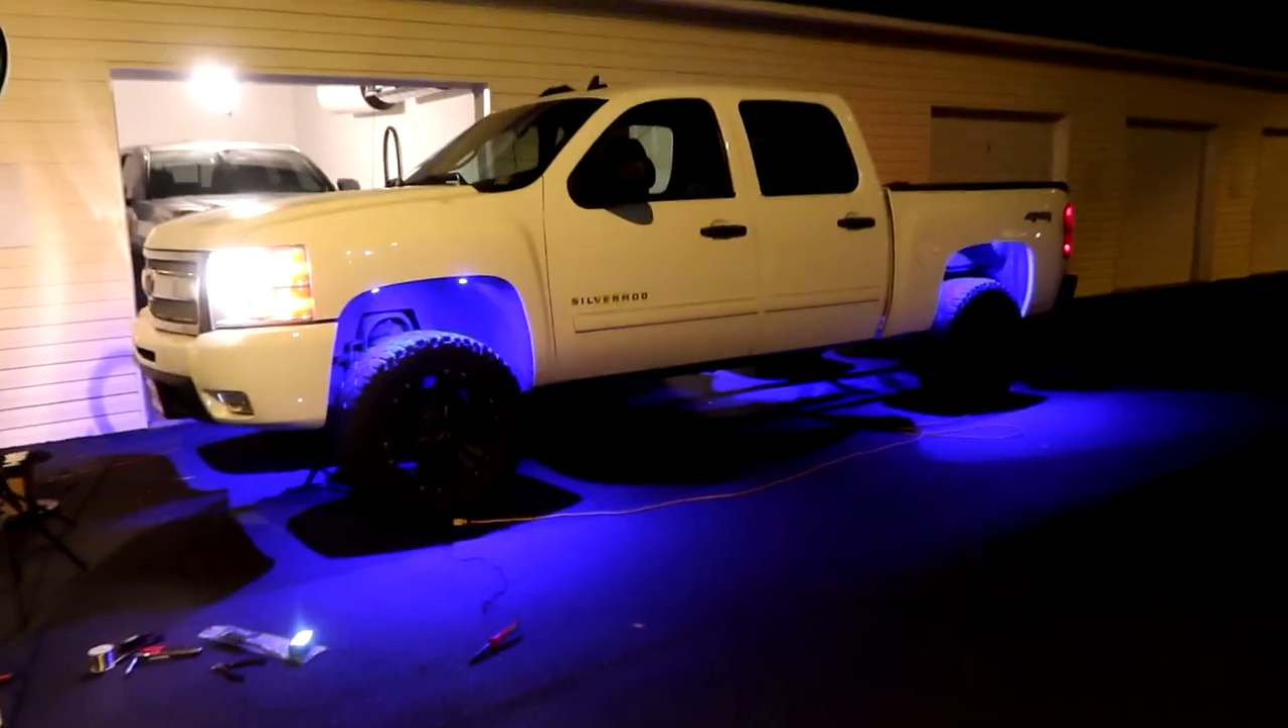So these are the rock lights fully installed on drake's 2012 chevy silverado.